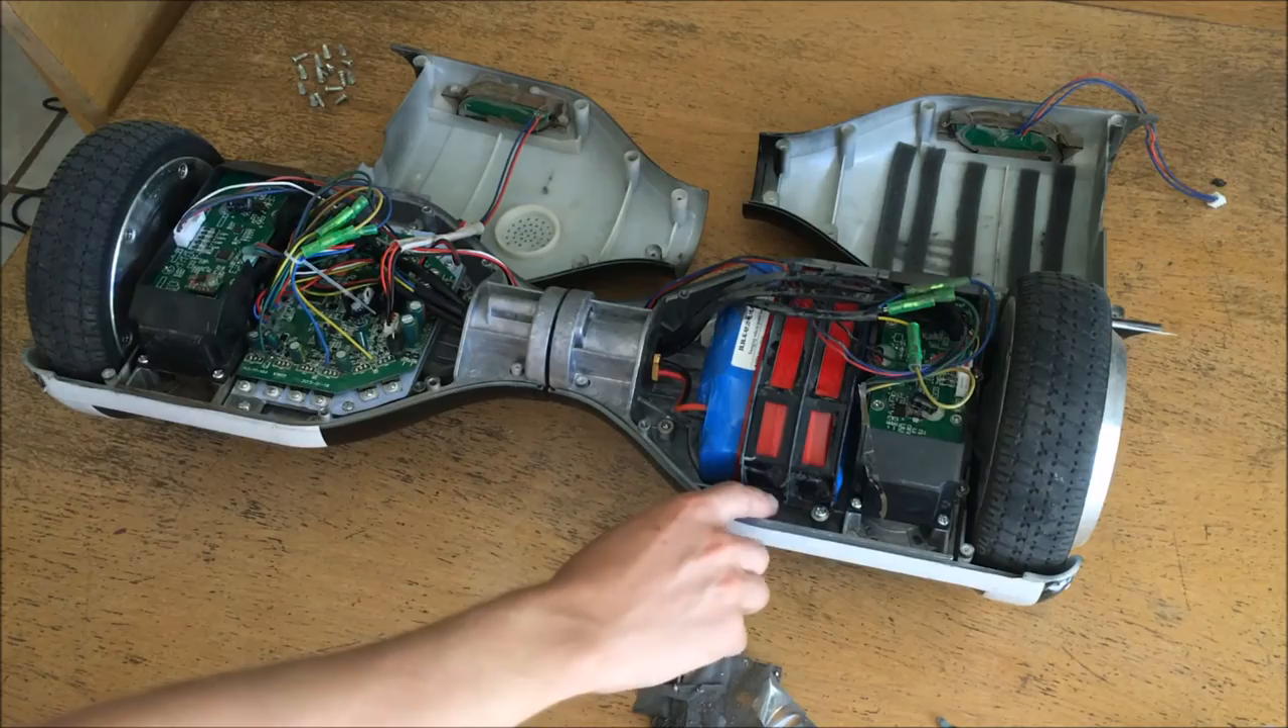So I have reinstalled the battery.